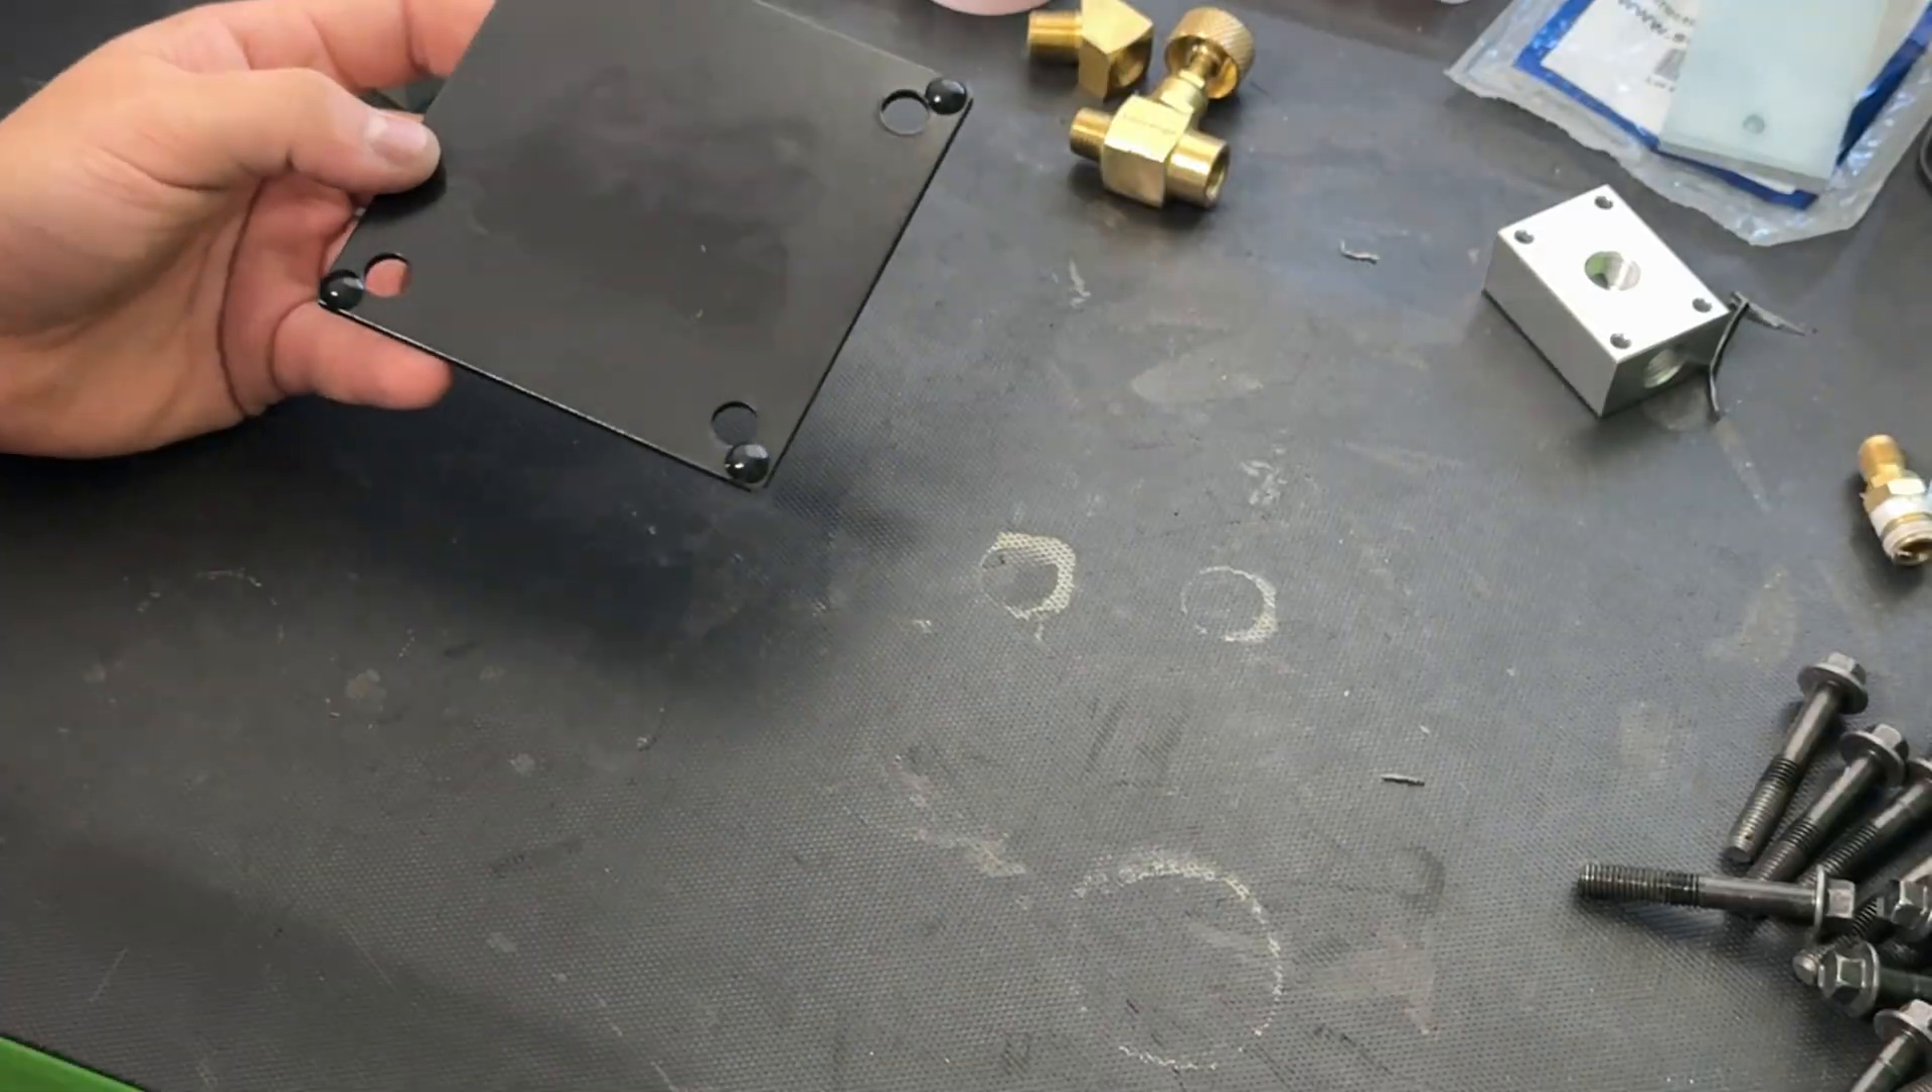So you guys already saw this plate earlier in the video but I went ahead and added four little rubber feet to the bottom.